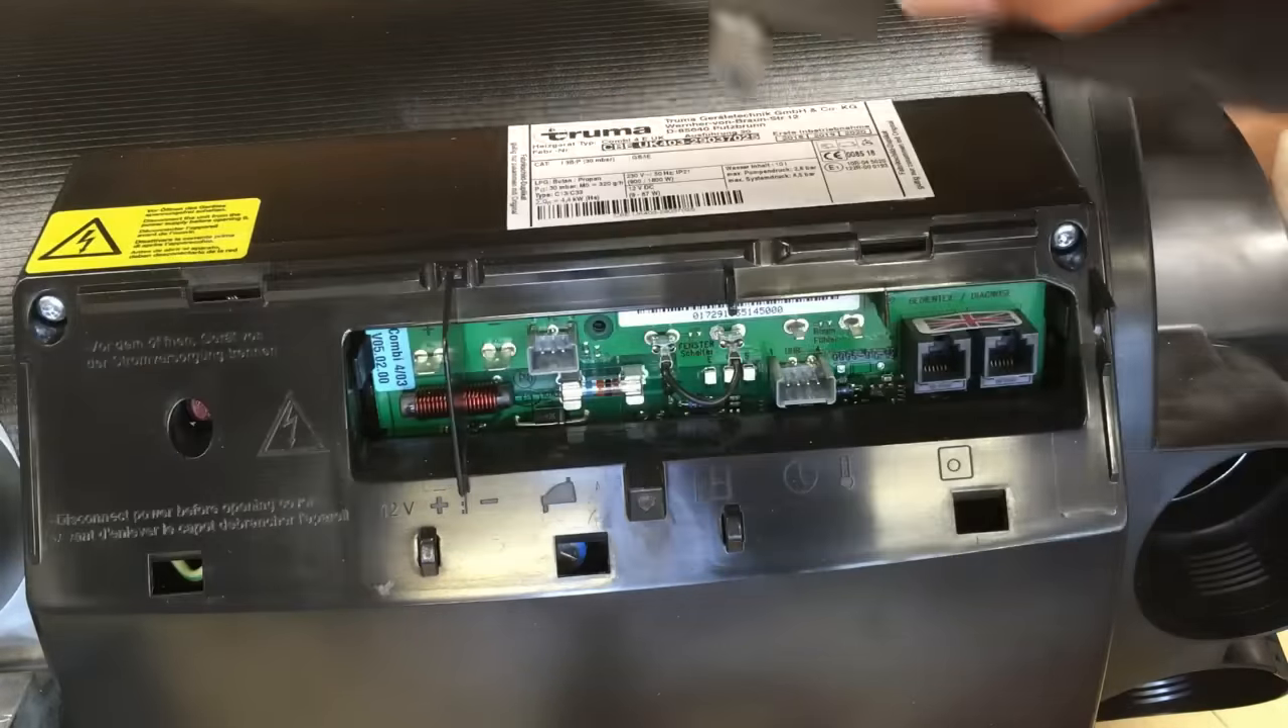This cover simply lifts off and now we see there's a little printed circuit board here.